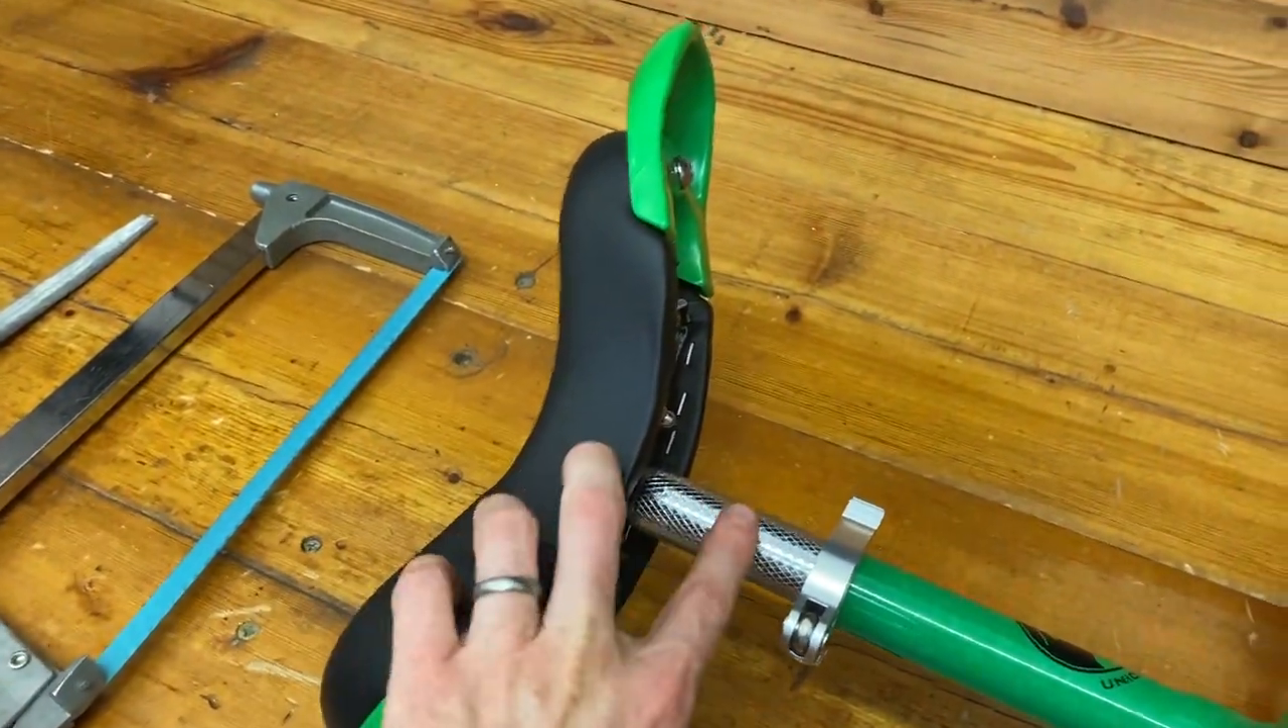Um so as you can see the saddle doesn't go all the way down so this might not fit the shorter rider.